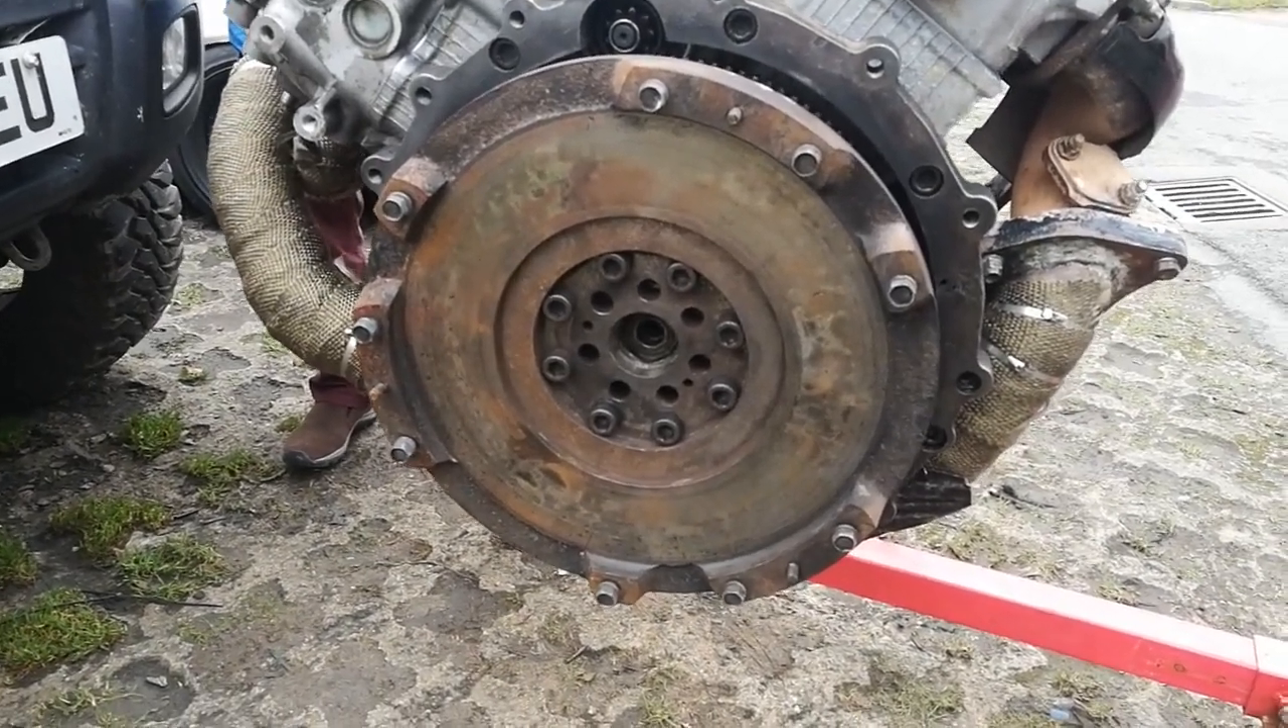That's the flywheel on there now.